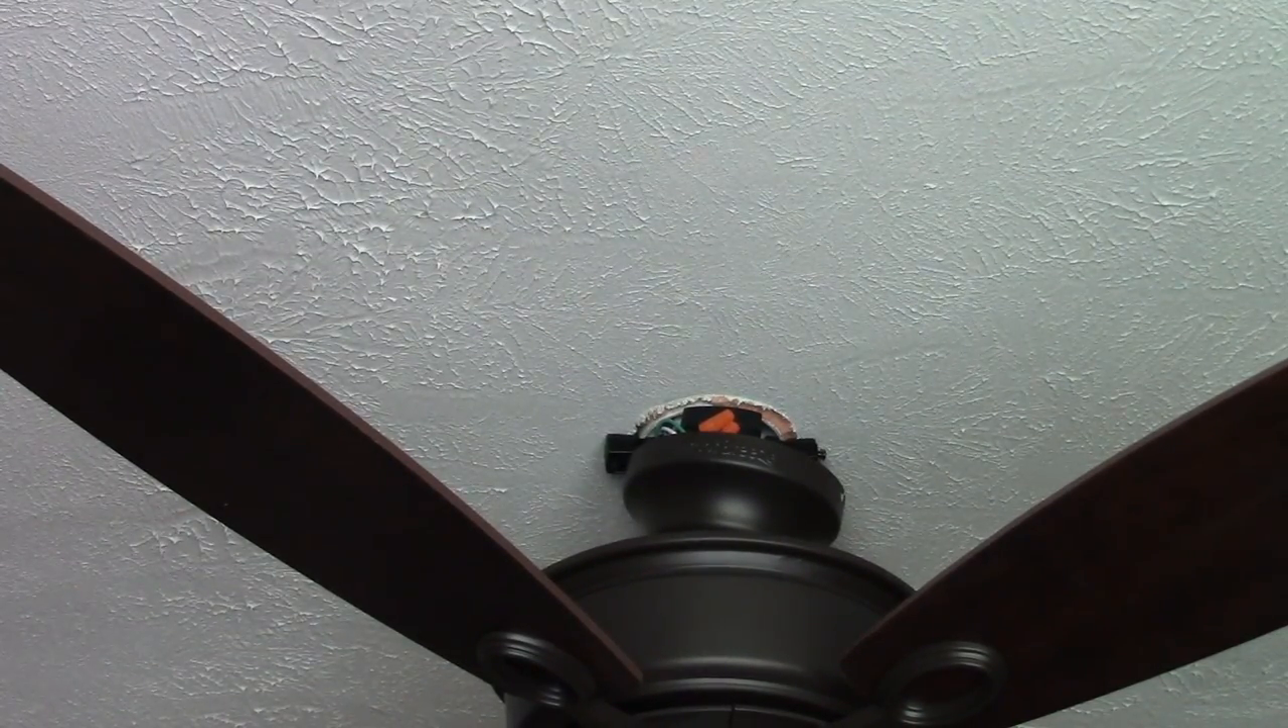So now all we got to do is put the cover back on the top.